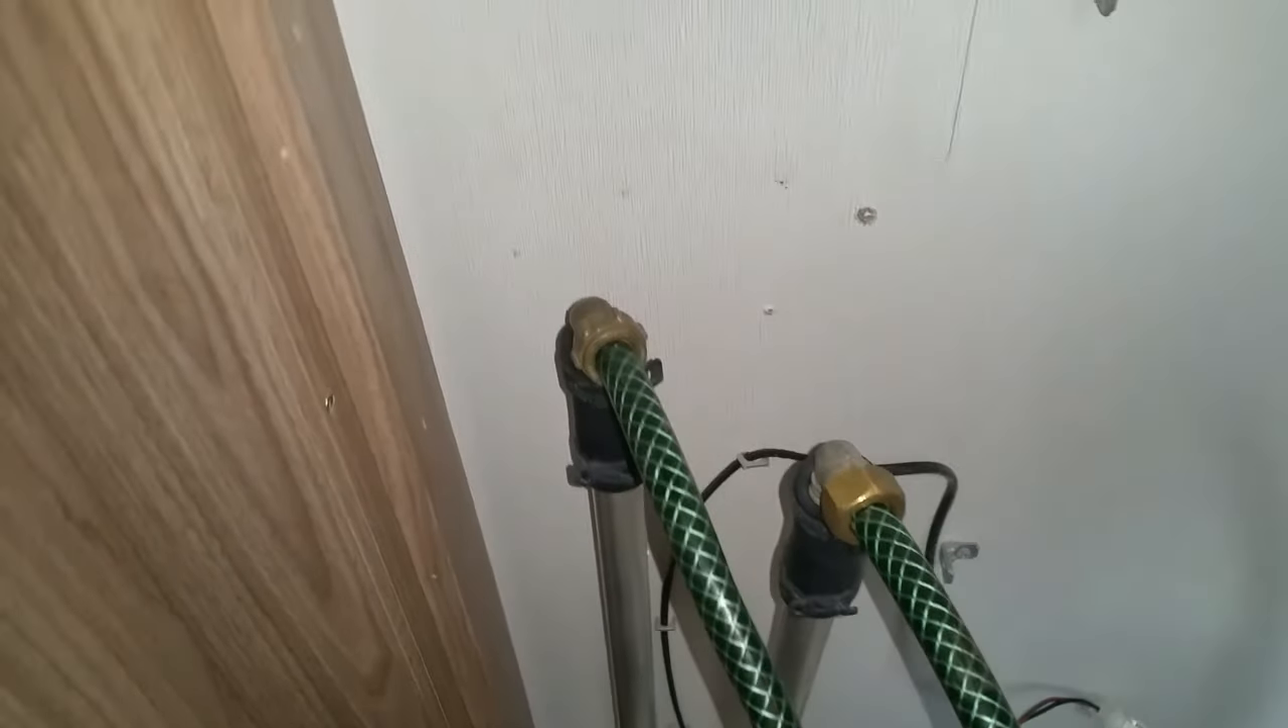Now that the tank is removed, I've connected hoses to the two connections.